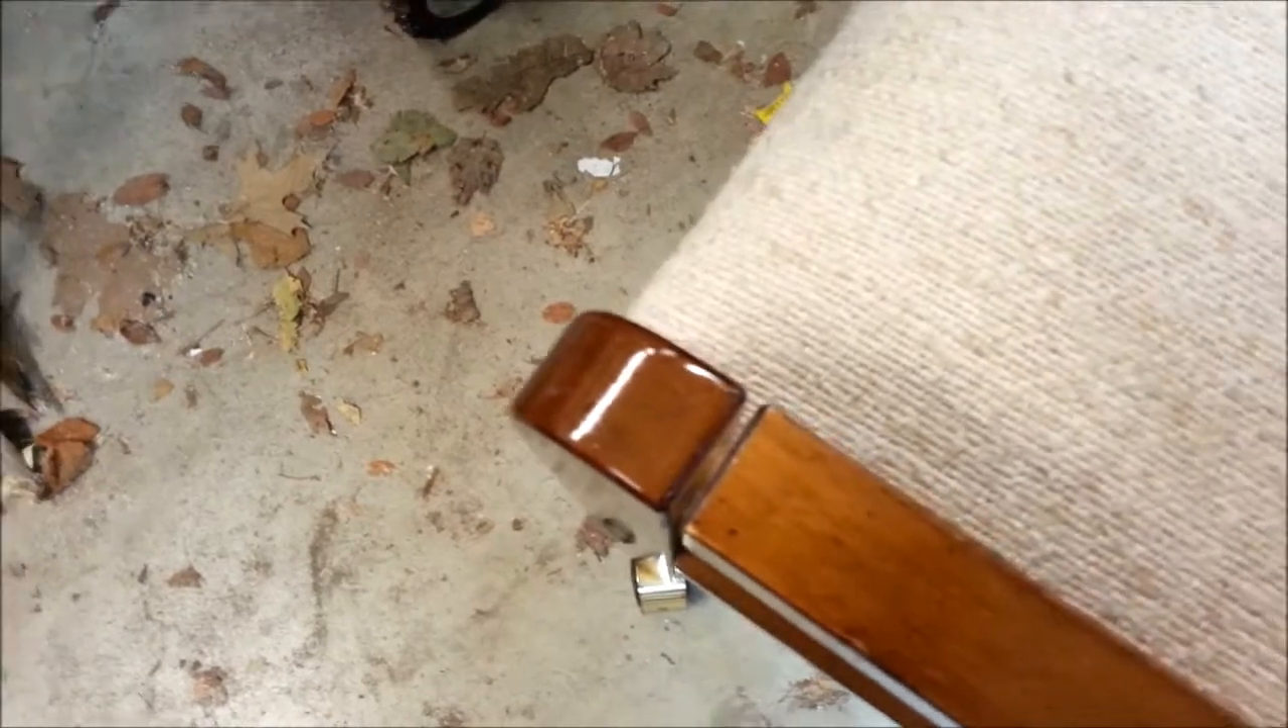We can see the joints are separated quite a bit.